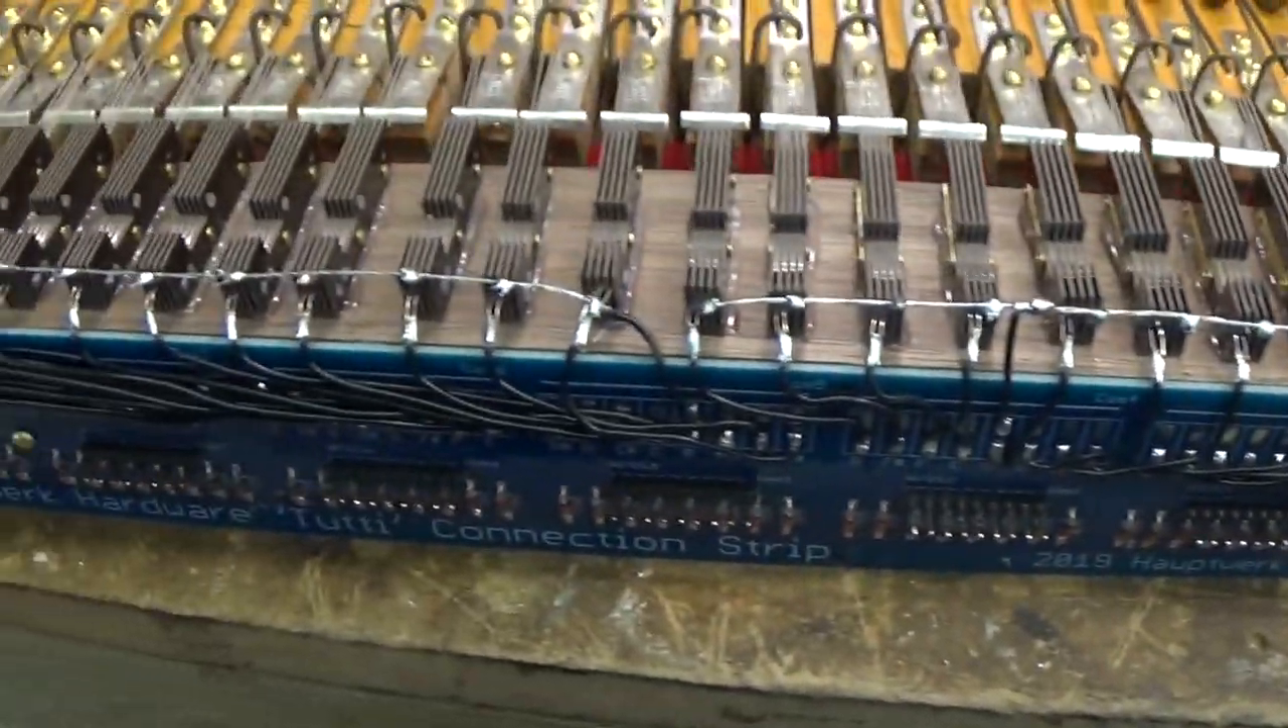I've finished wiring up all of the contacts now. As you can see, we've got a wire from each one.